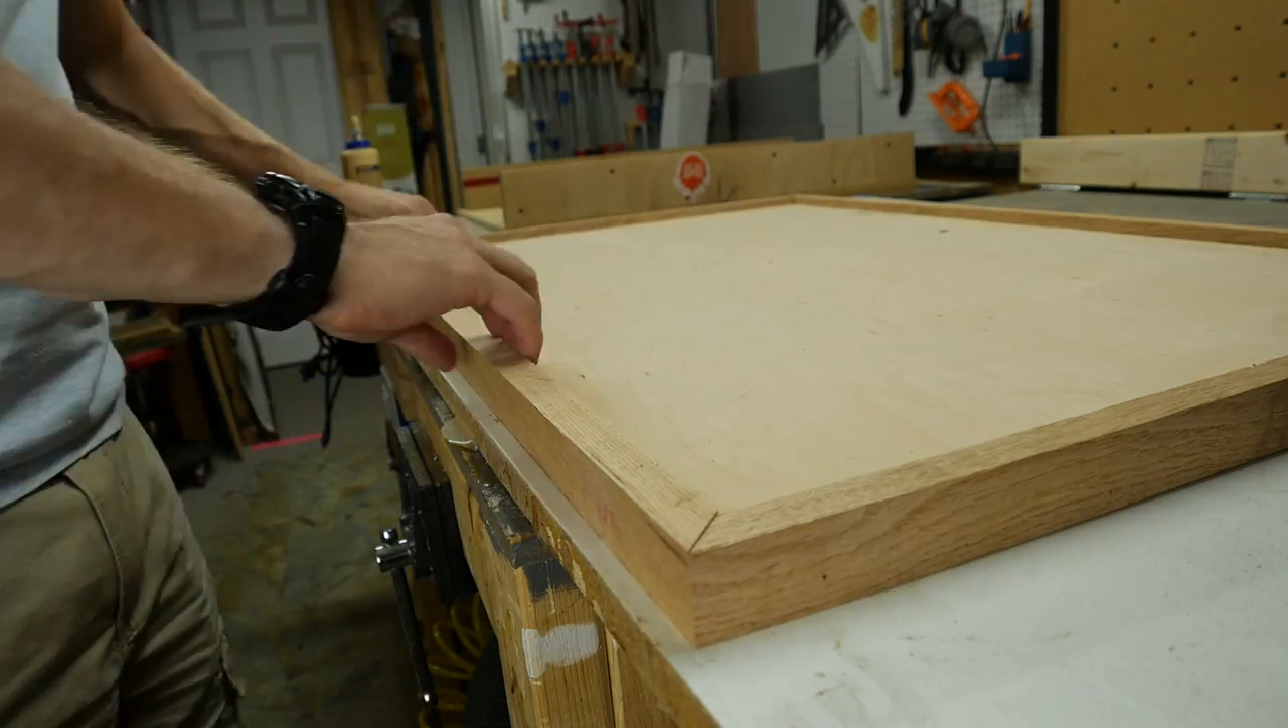With all four of these pieces in place, the tabletop was pretty much done.